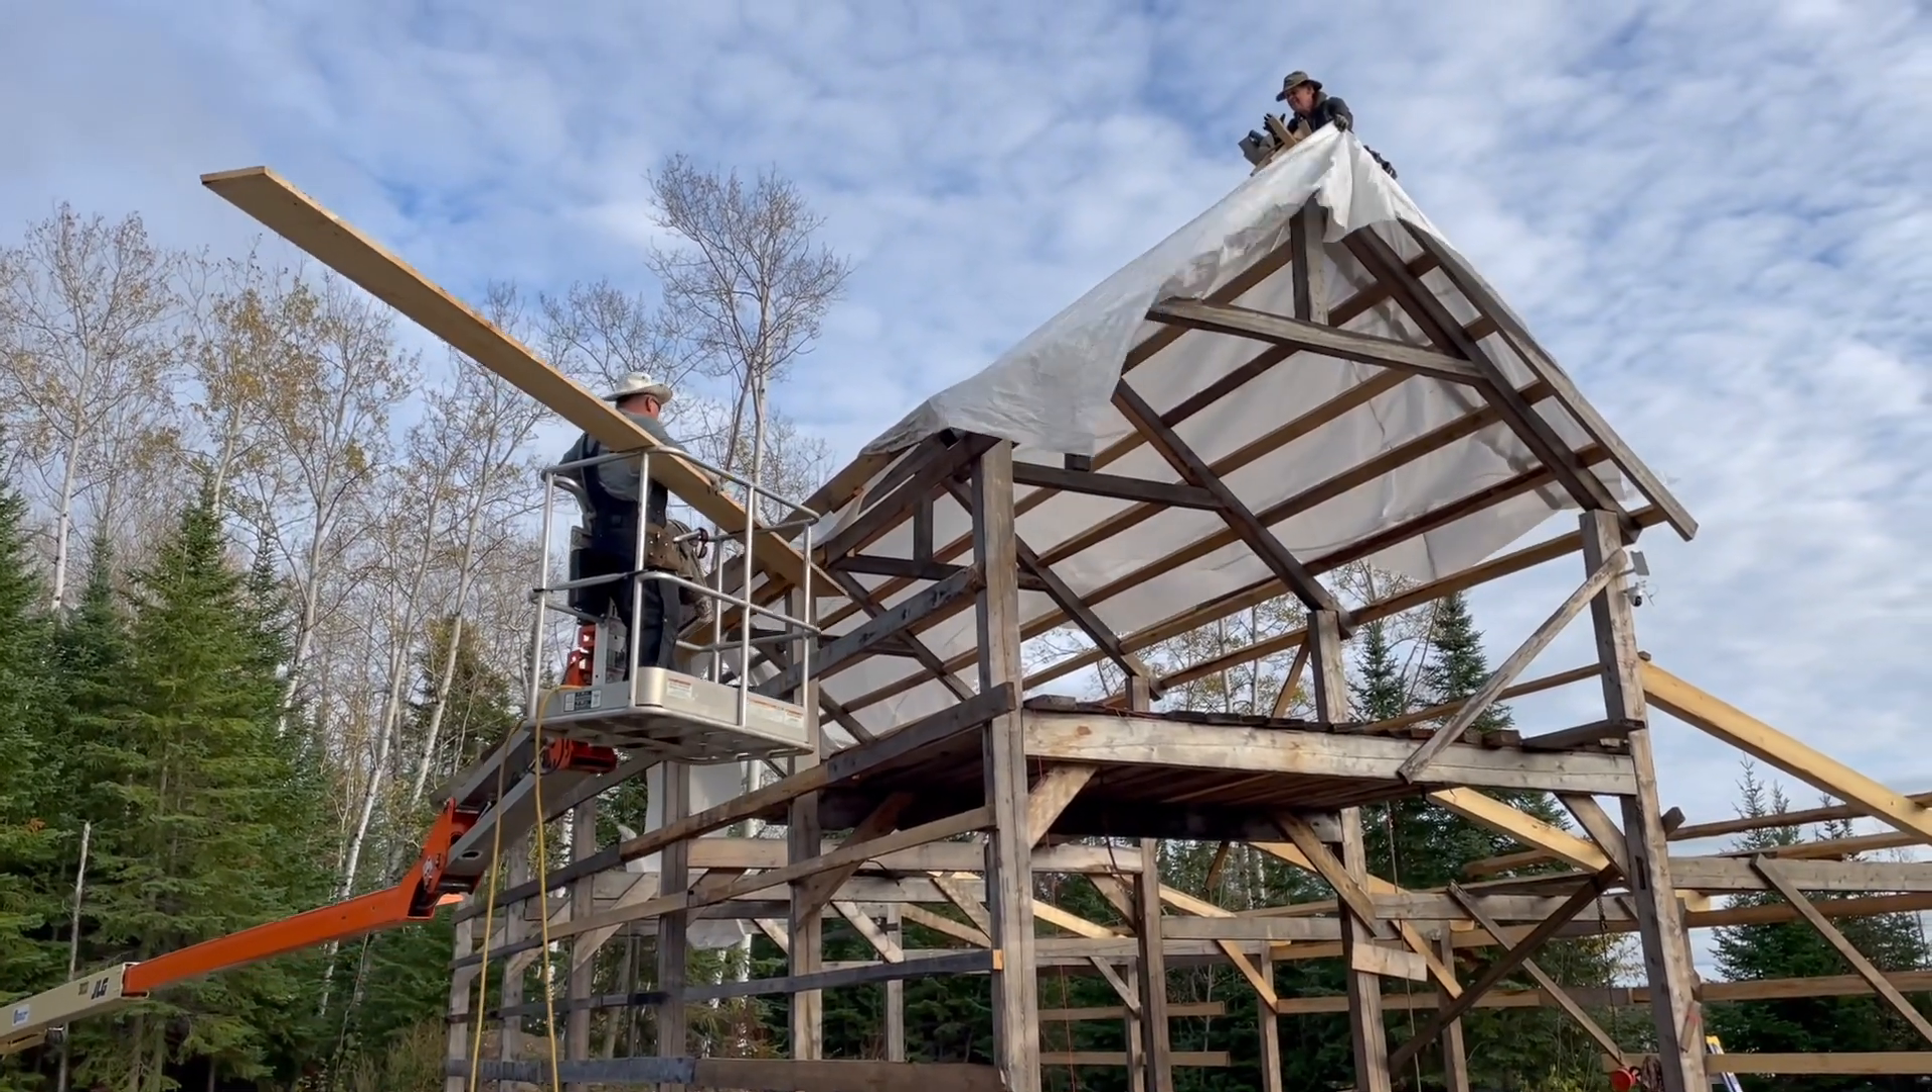The tarp is on it's not fully fastened and the first board is going up as the sheeting.